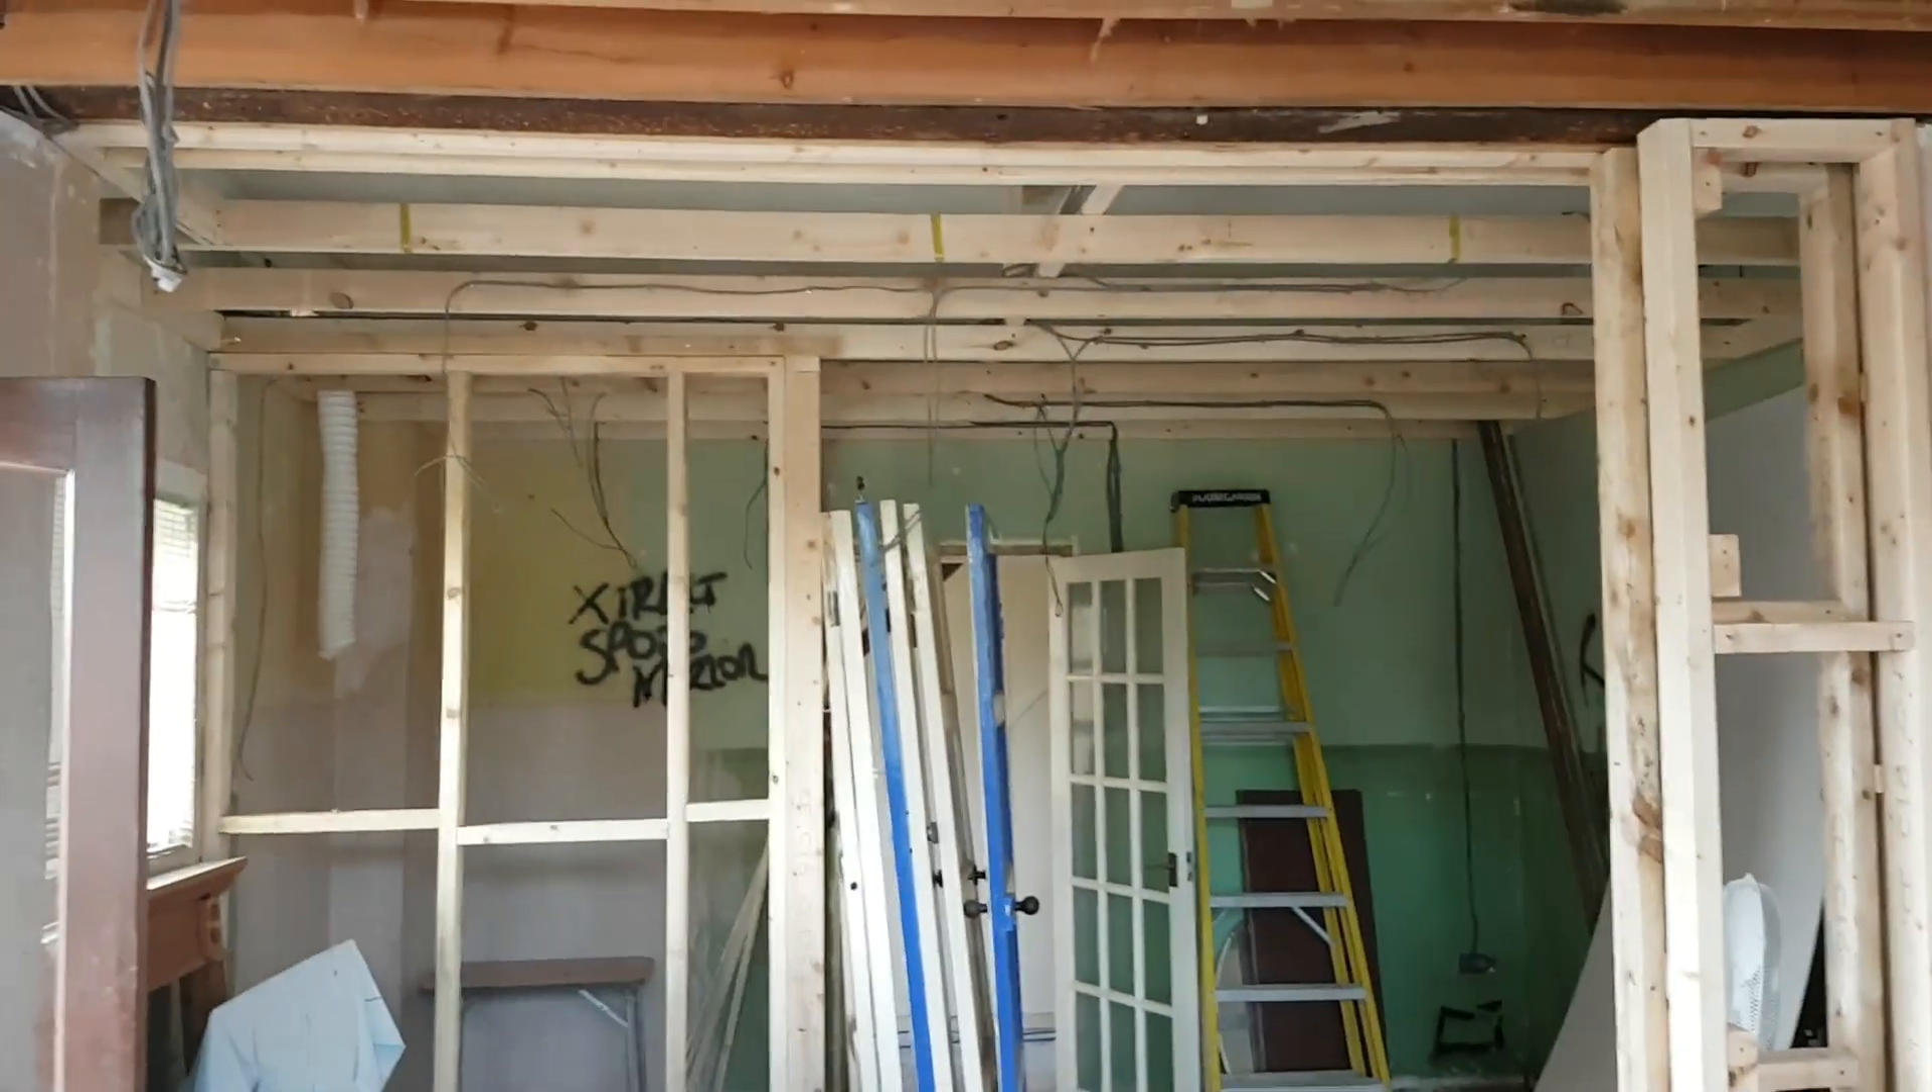You can see all the cables and that hanging down the ceiling ready for the spotlights.